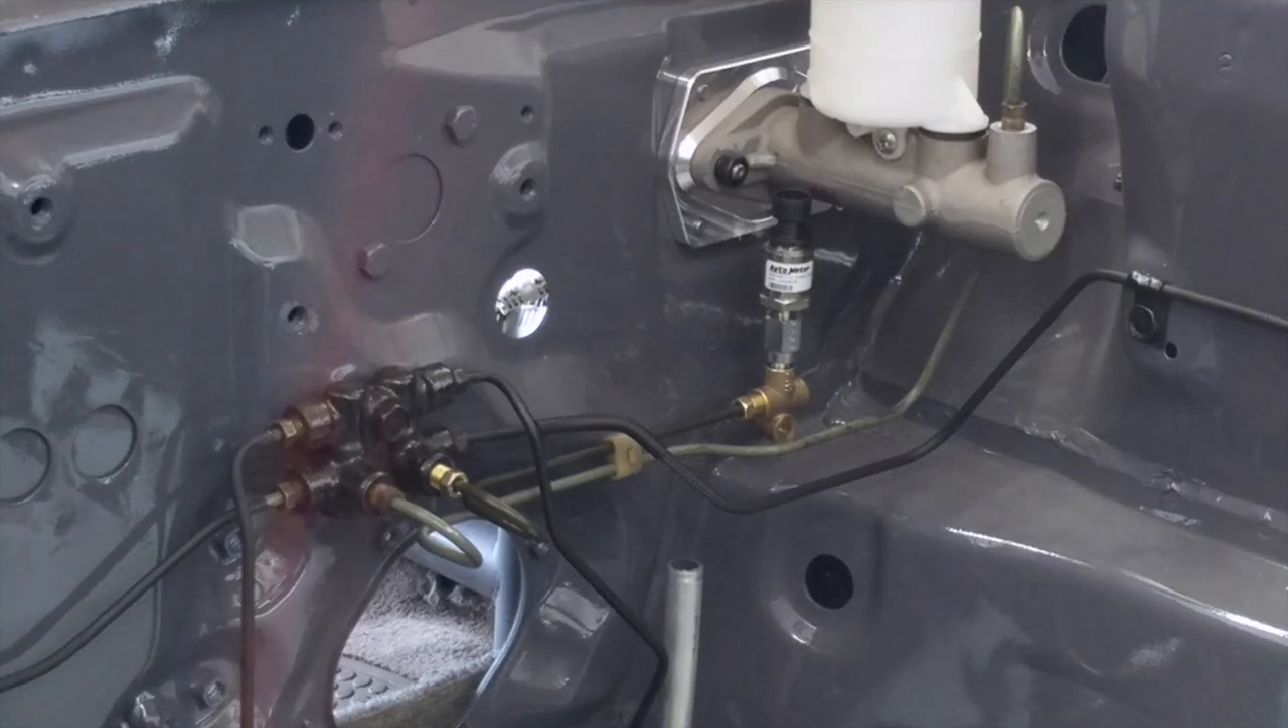So there you can get a look at what the T and the sensor look like installed.